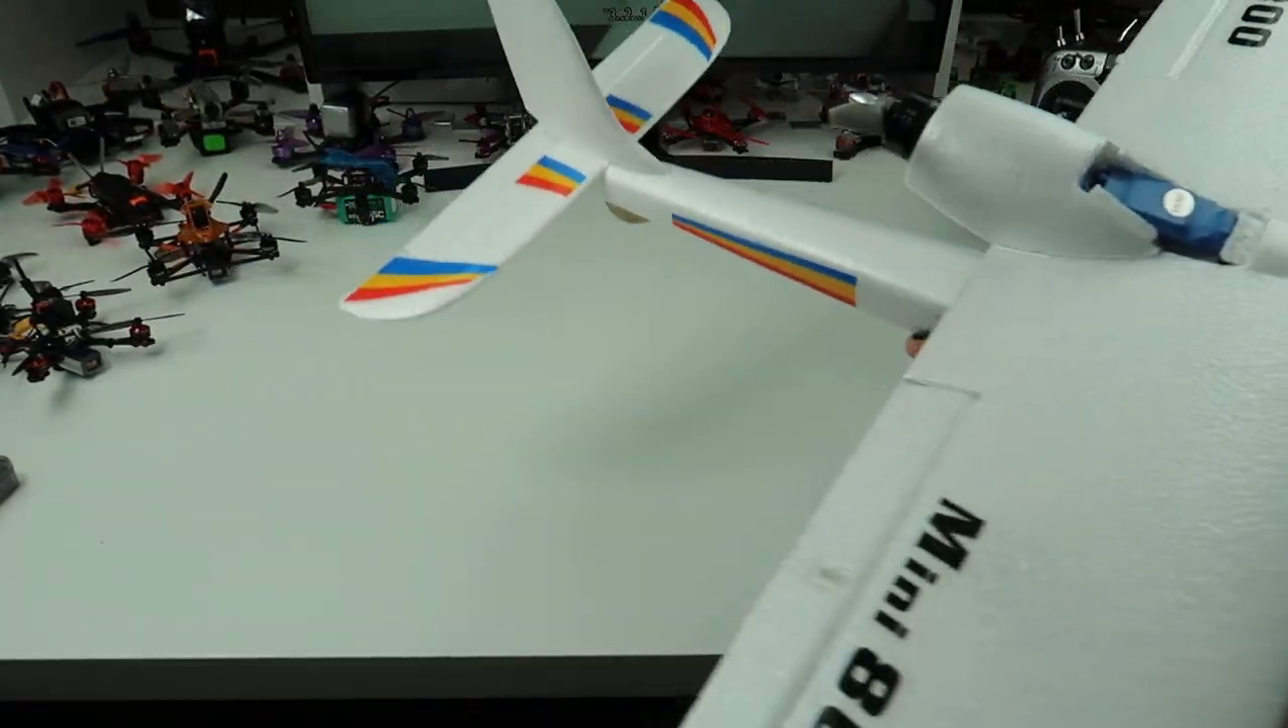So as you can see I've glued the tail on here.